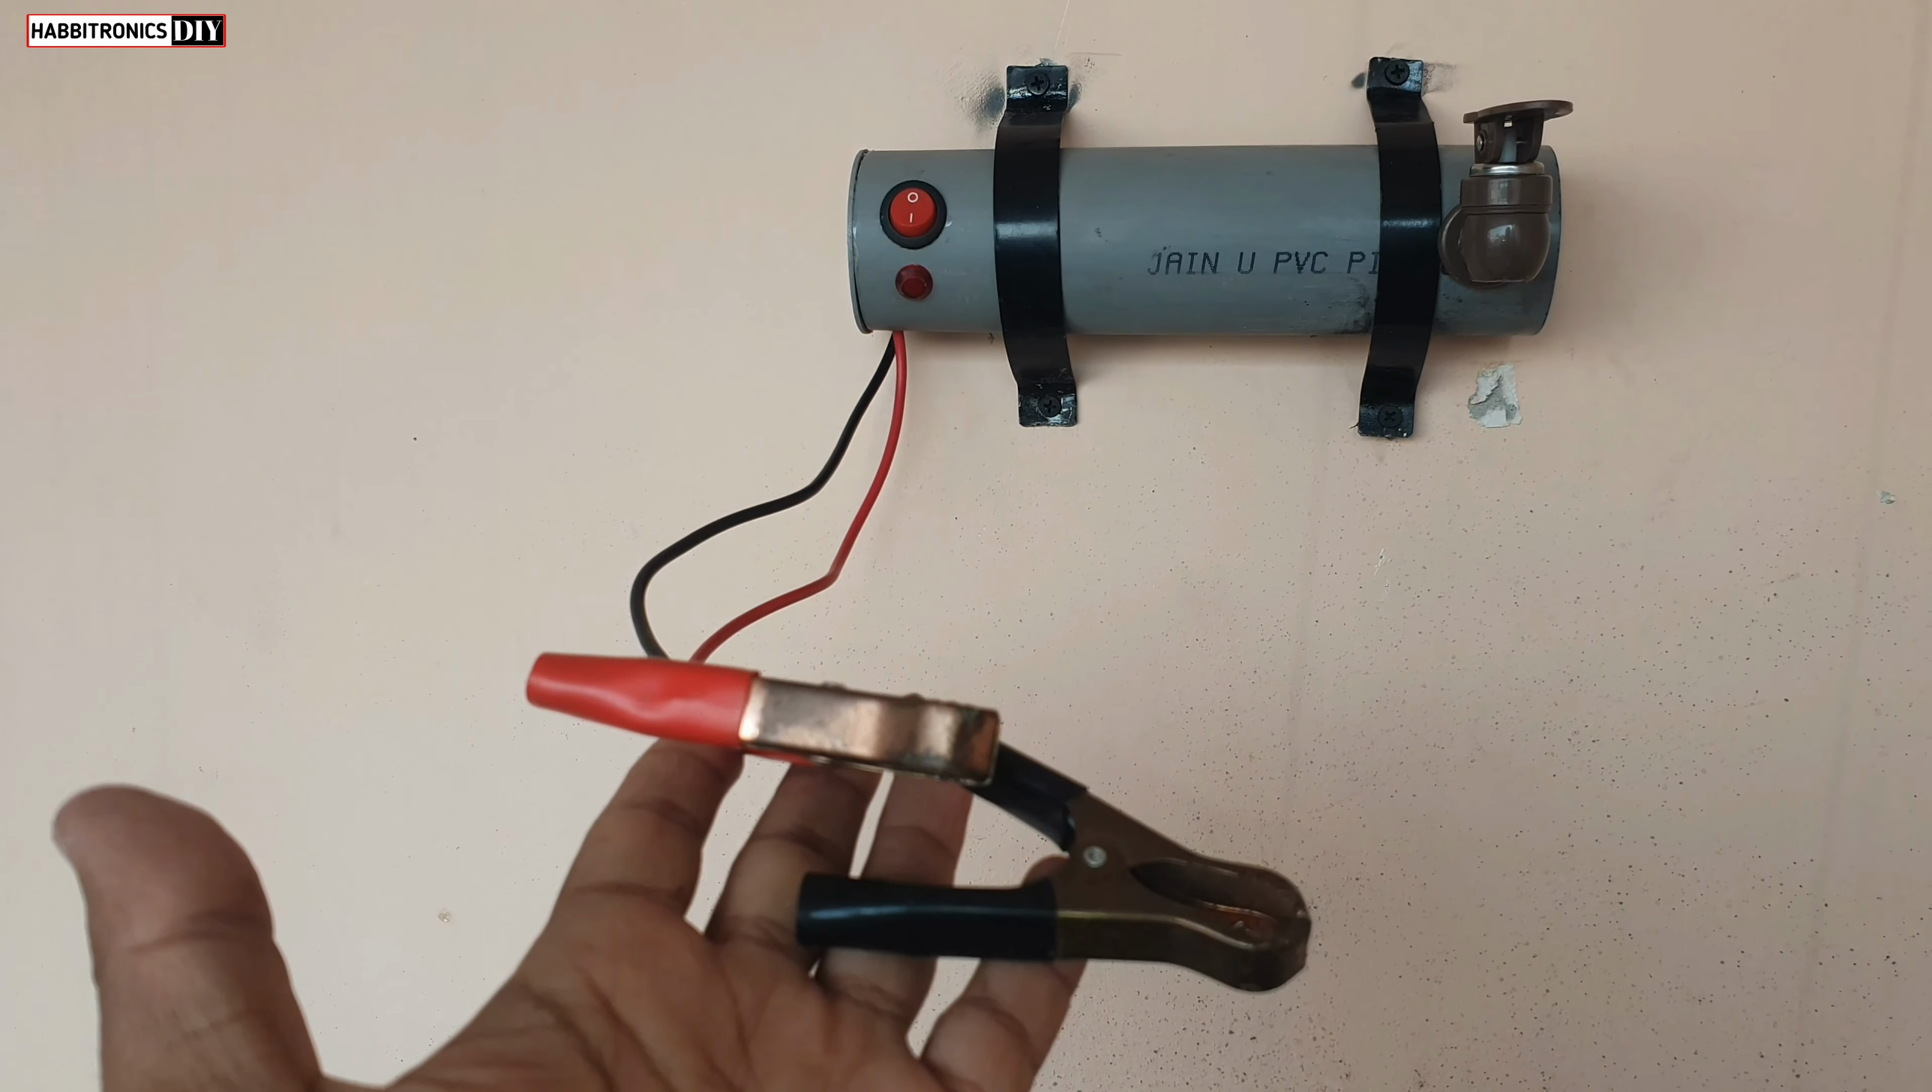यहां पर हमने अपने water heater को install कर दिया है।